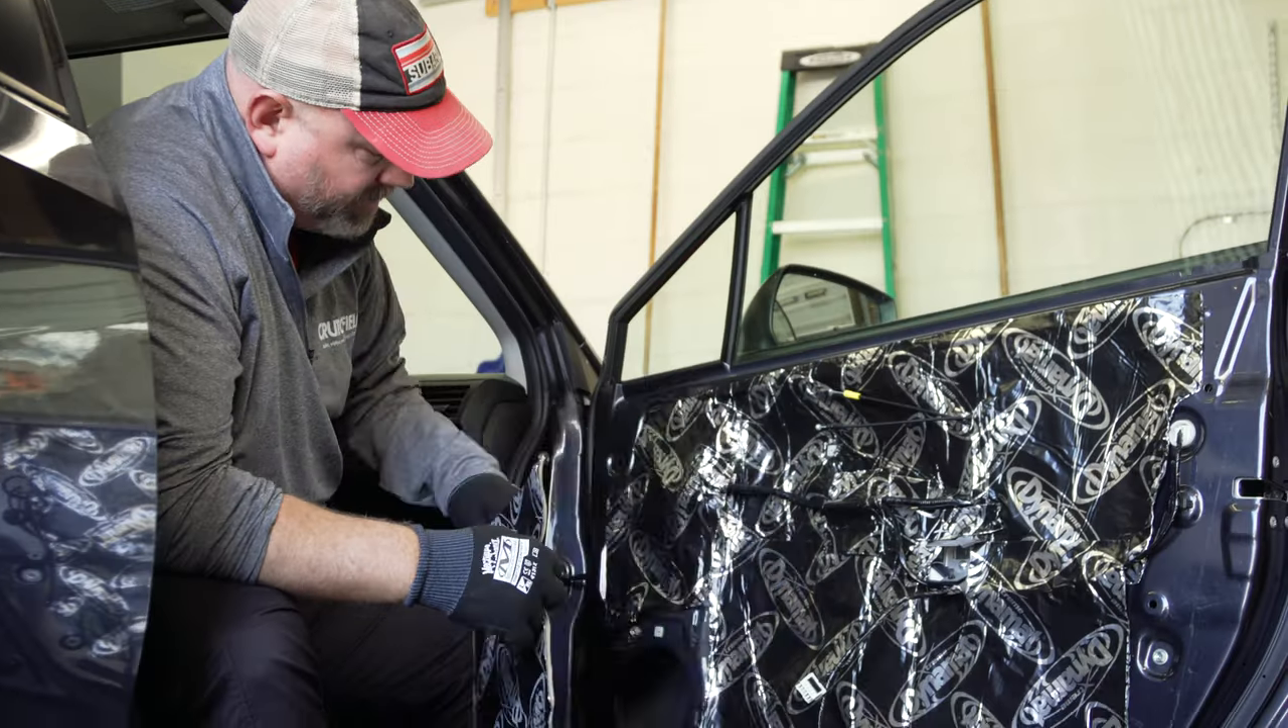As you can see, we've got most of the door covered.